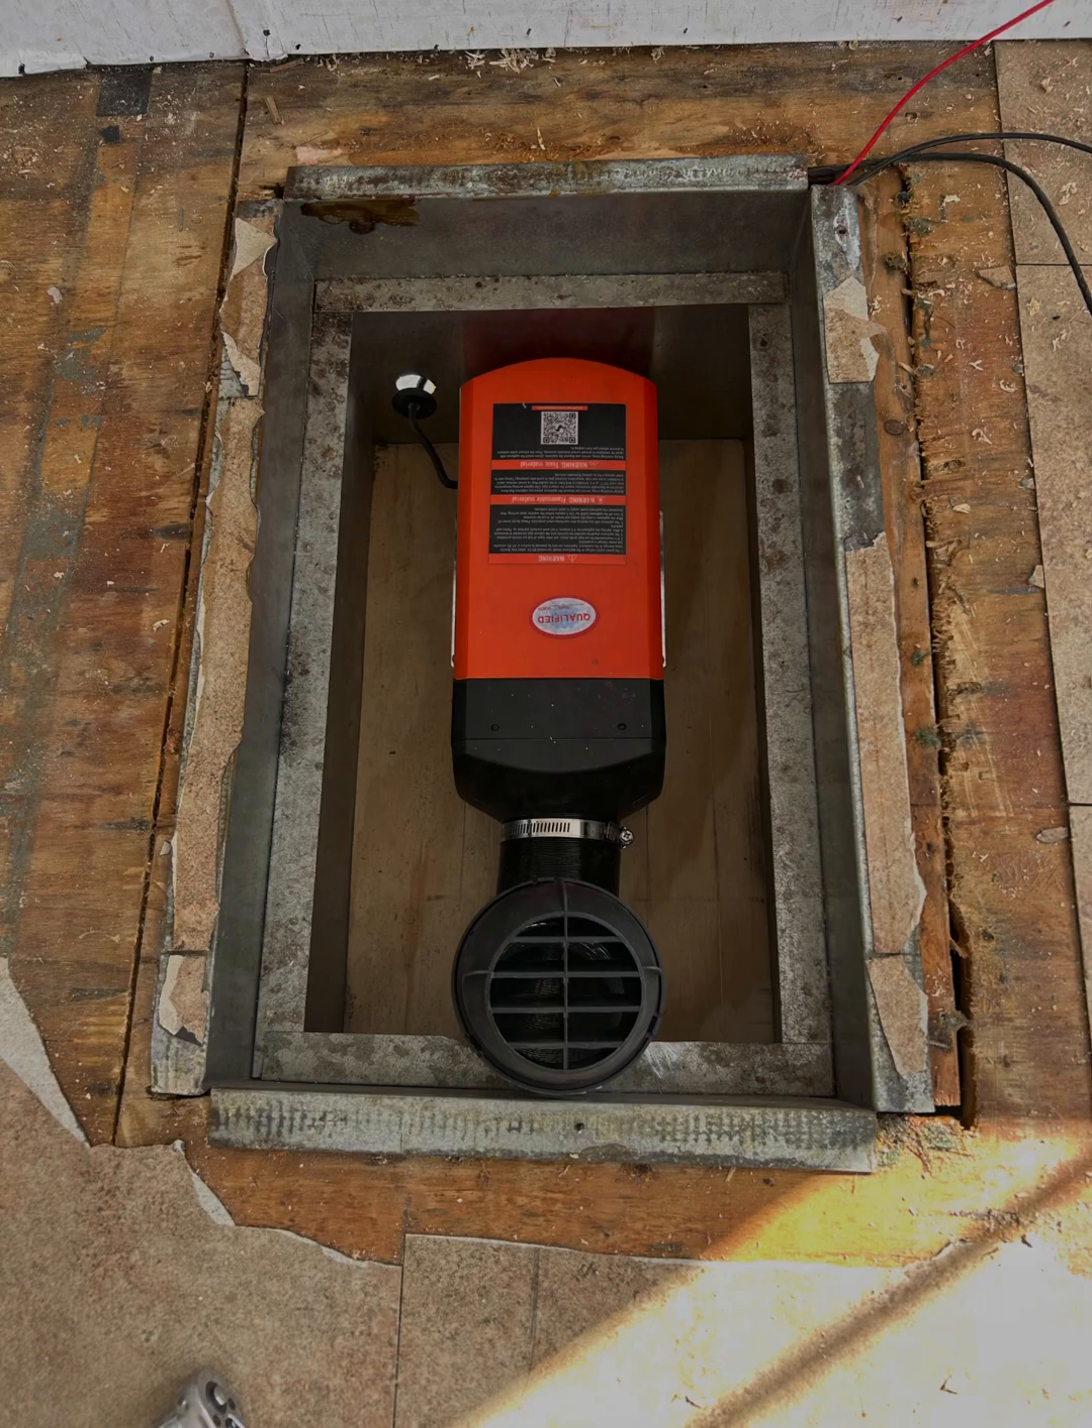I drilled out the spot welds in this box, this return air vent, and I've mounted a piece of half -inch plywood in the bottom.